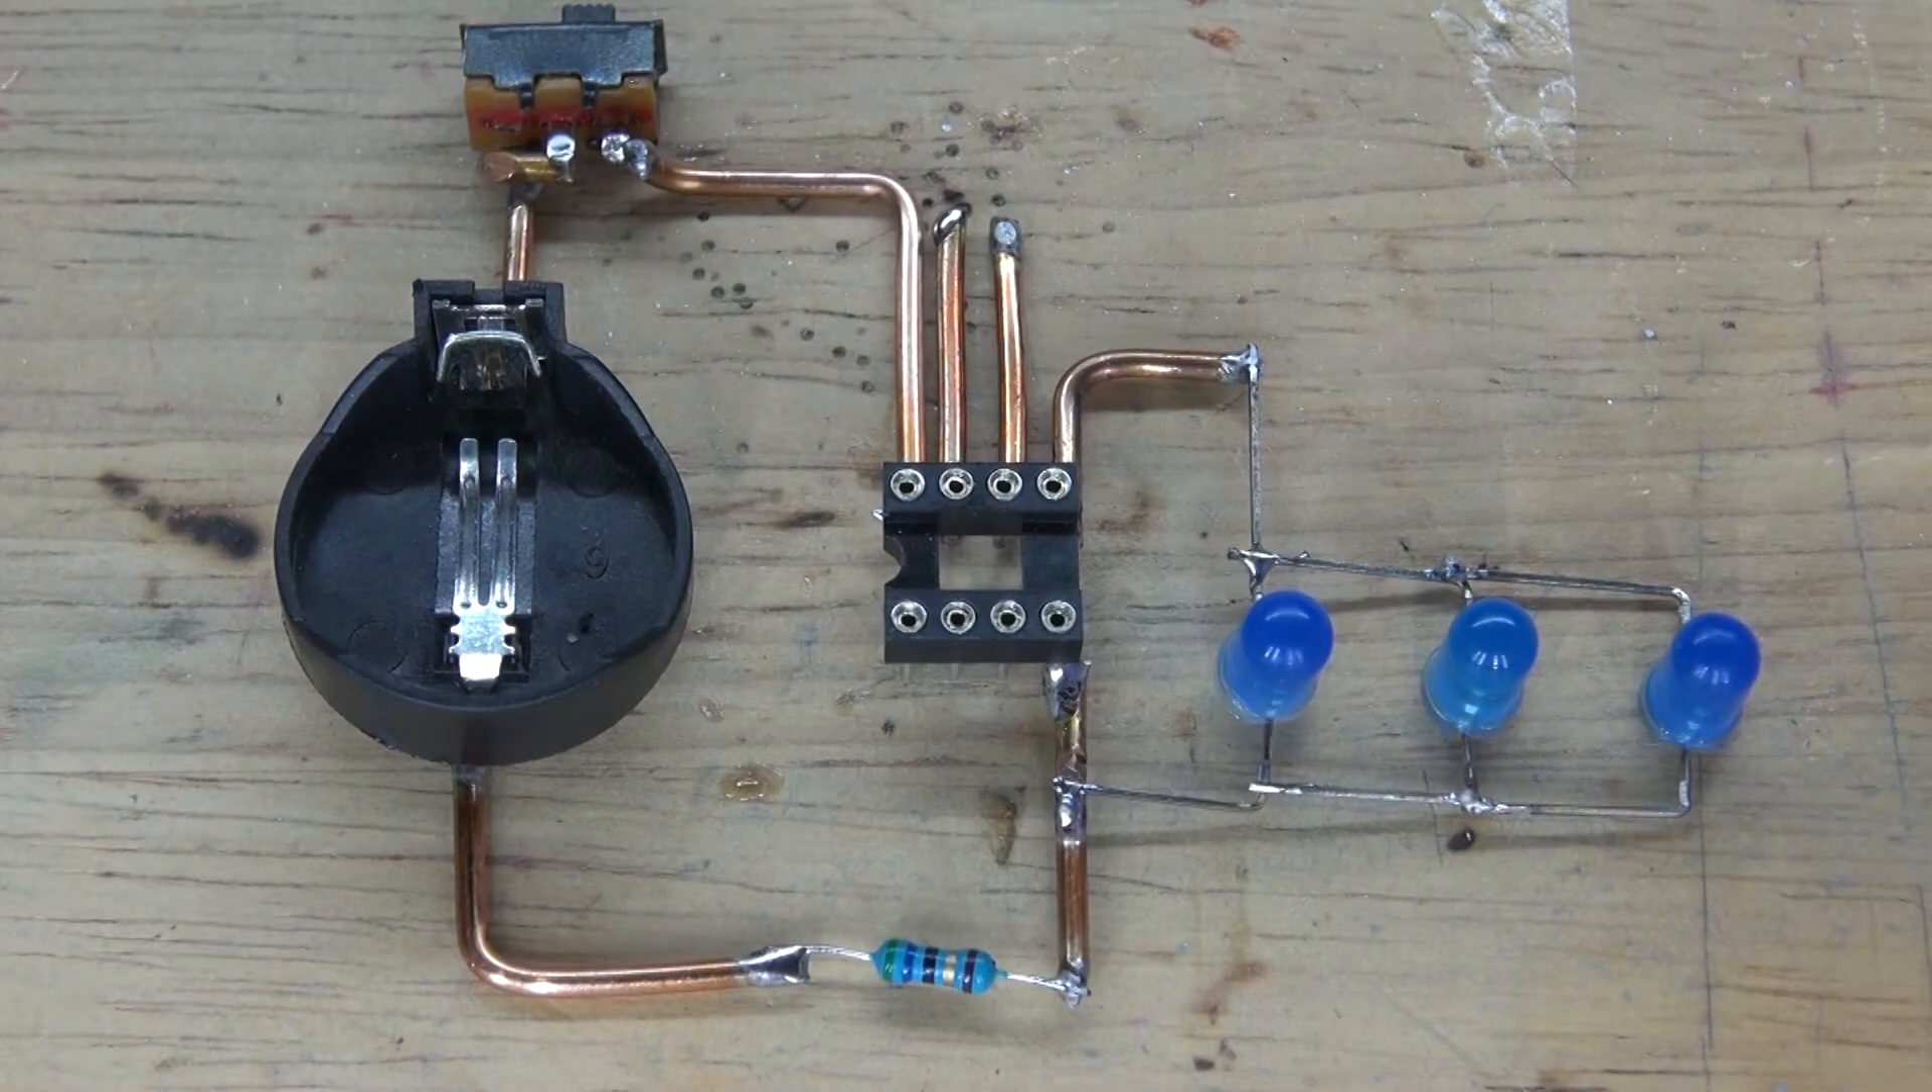And there, the blue LEDs are now soldered into place.